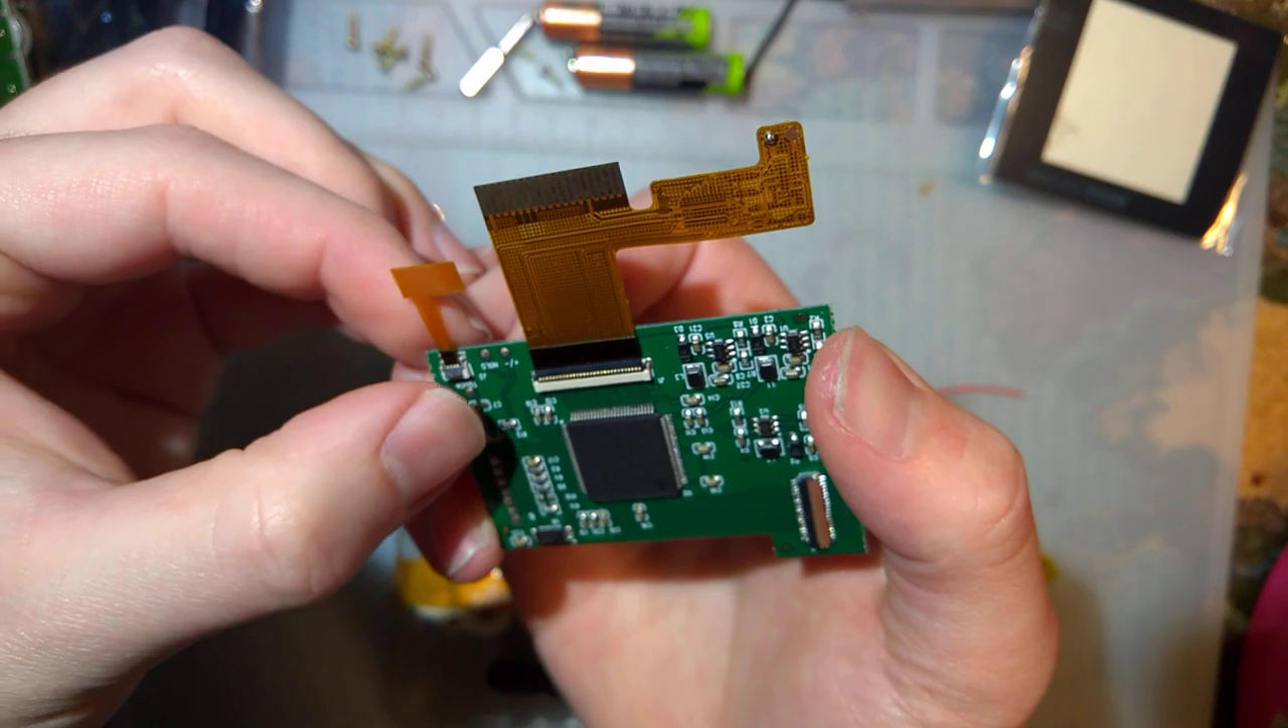The easiest option and the default one is this flat flex cable that you can use. It's already plugged in.